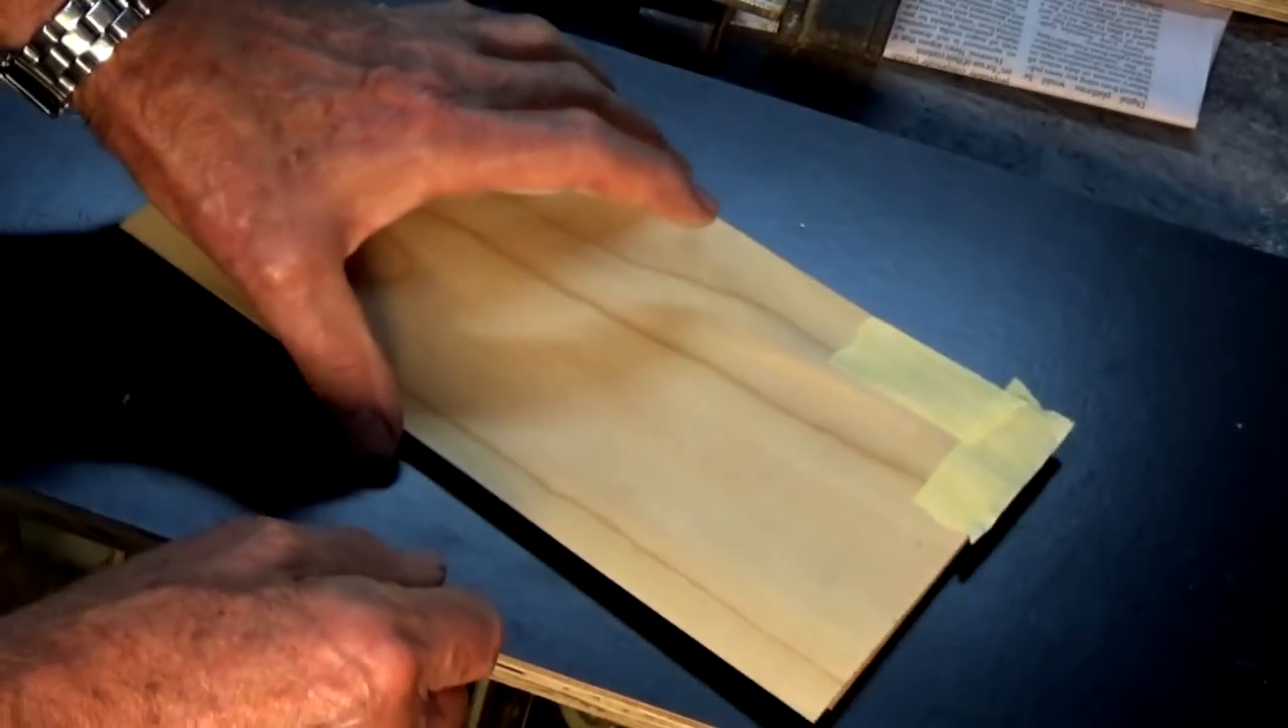This had a split in the corner here, and I've just held that split together with some masking tape.